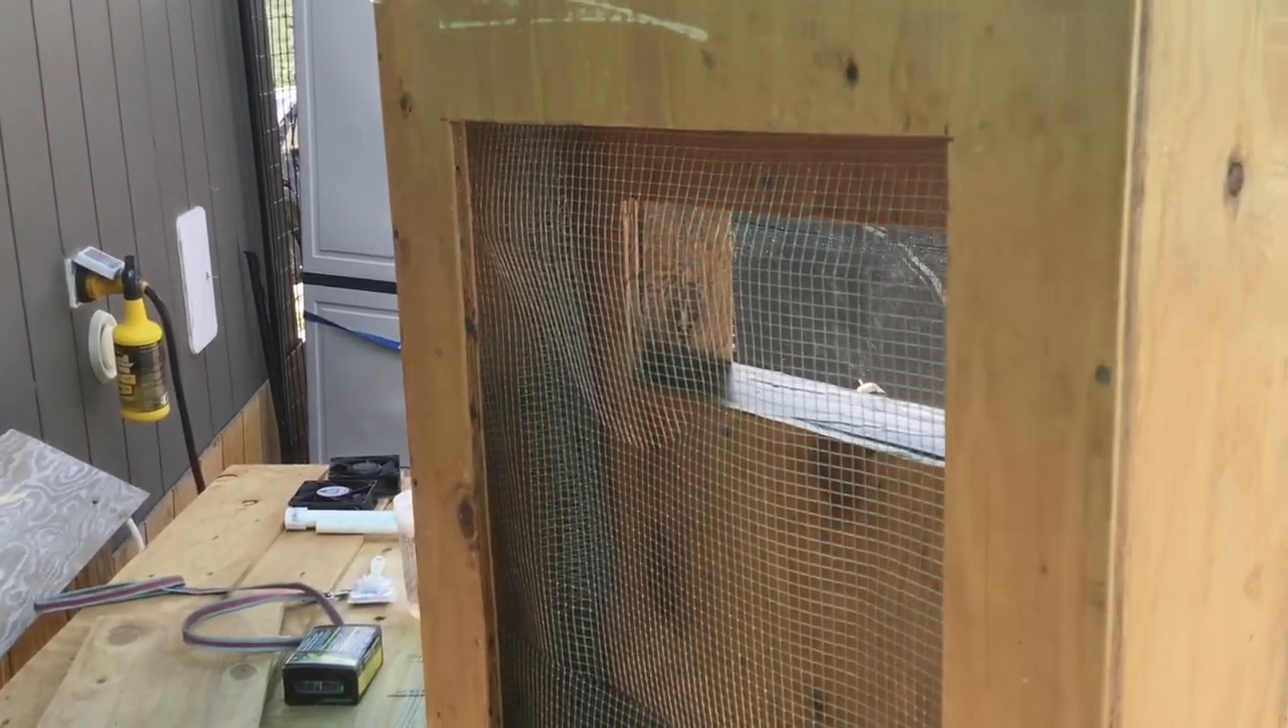And I have actually gone ahead and already installed some wire mesh on the inside of my cooler and I installed it in a configuration where it's going to hold the cooler pads against the backside of the opening.